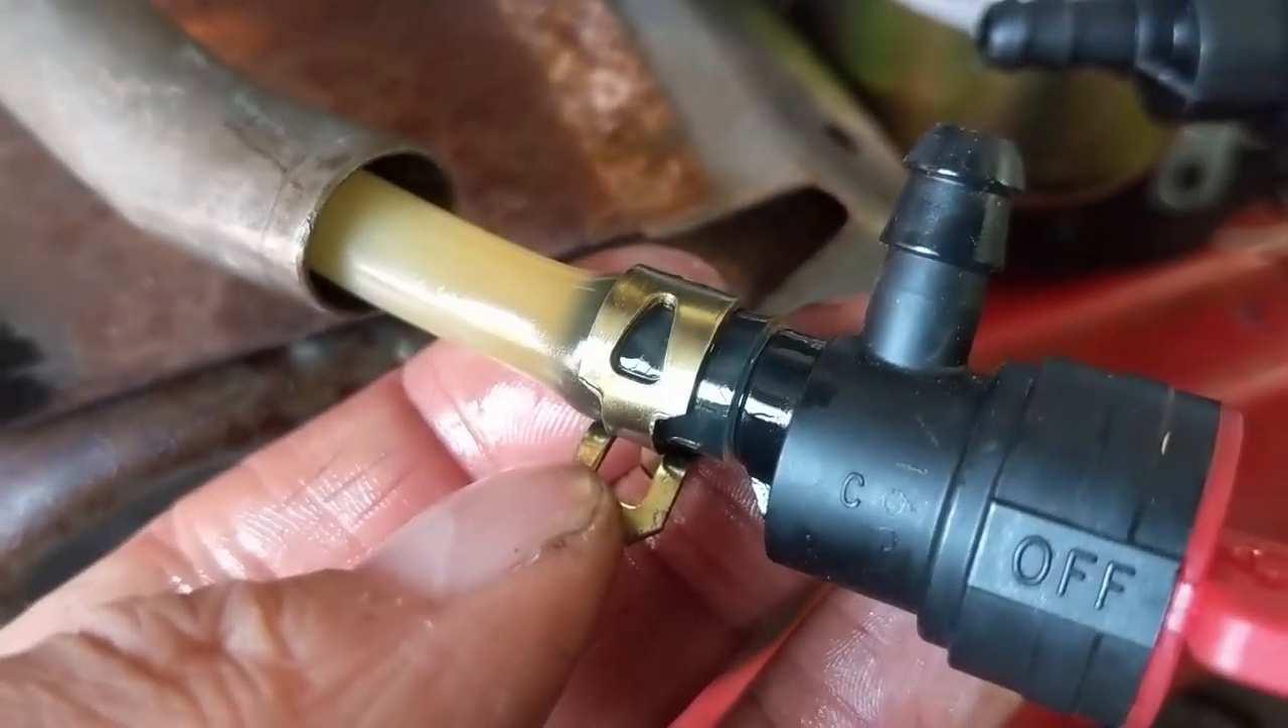So I have a new fuel line clamp installed here this is a metric and I've chosen to use a 10 millimeter fuel line clamp.